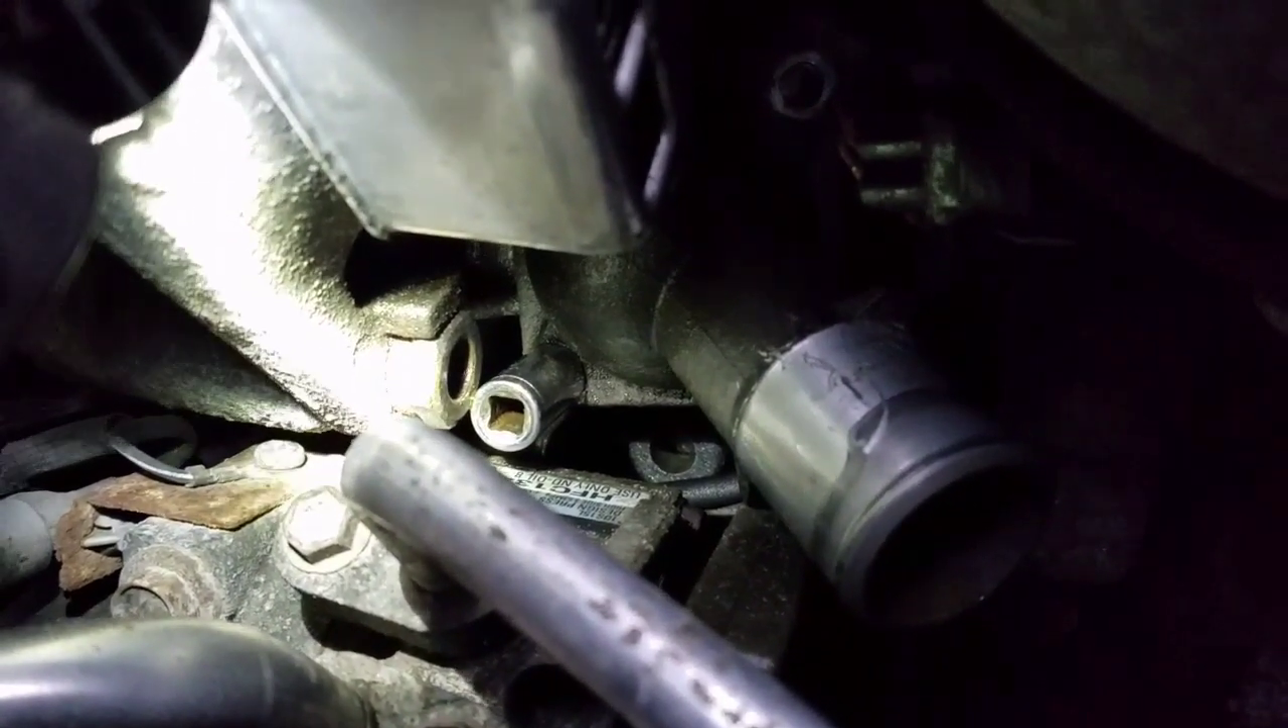This is a quarter inch drive socket. 10mm. And as you can see, it's touching the side of the alternator bracket there.